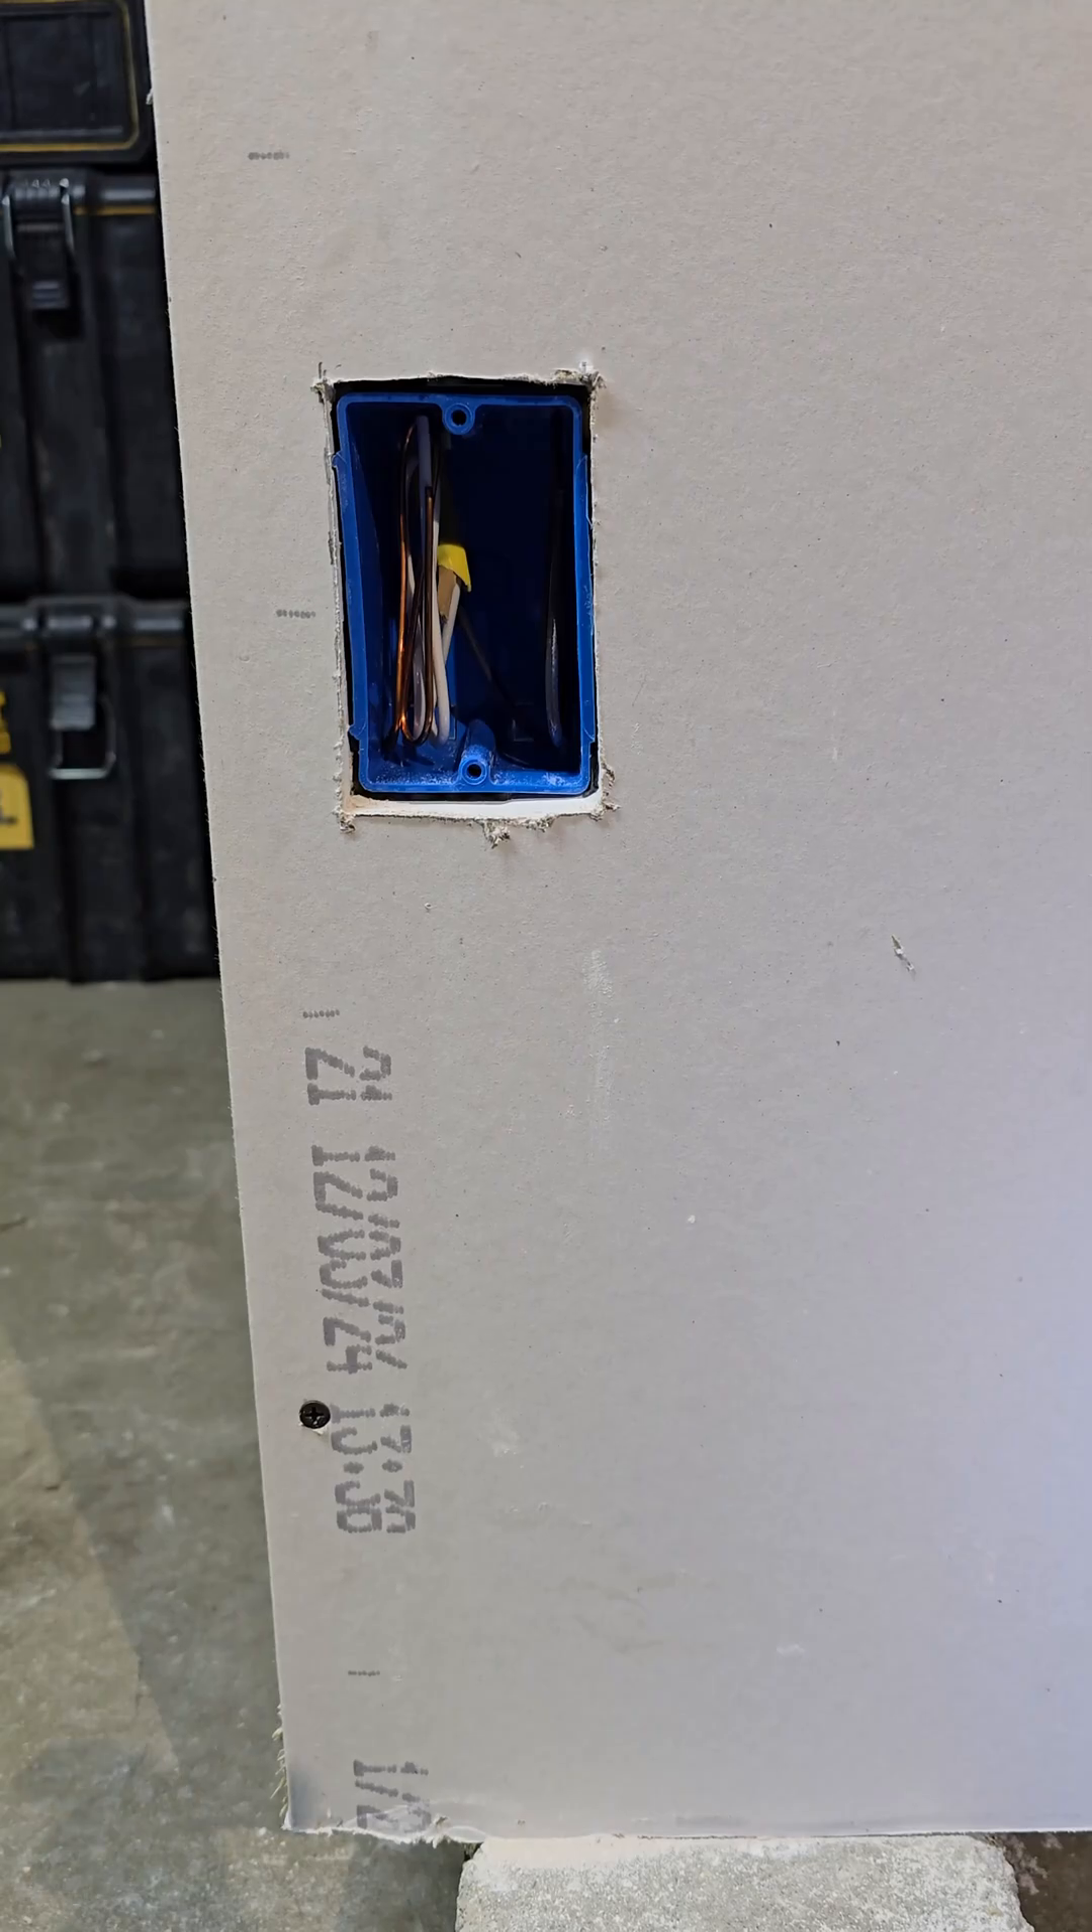Now we got the drywall on so we're ready to go.